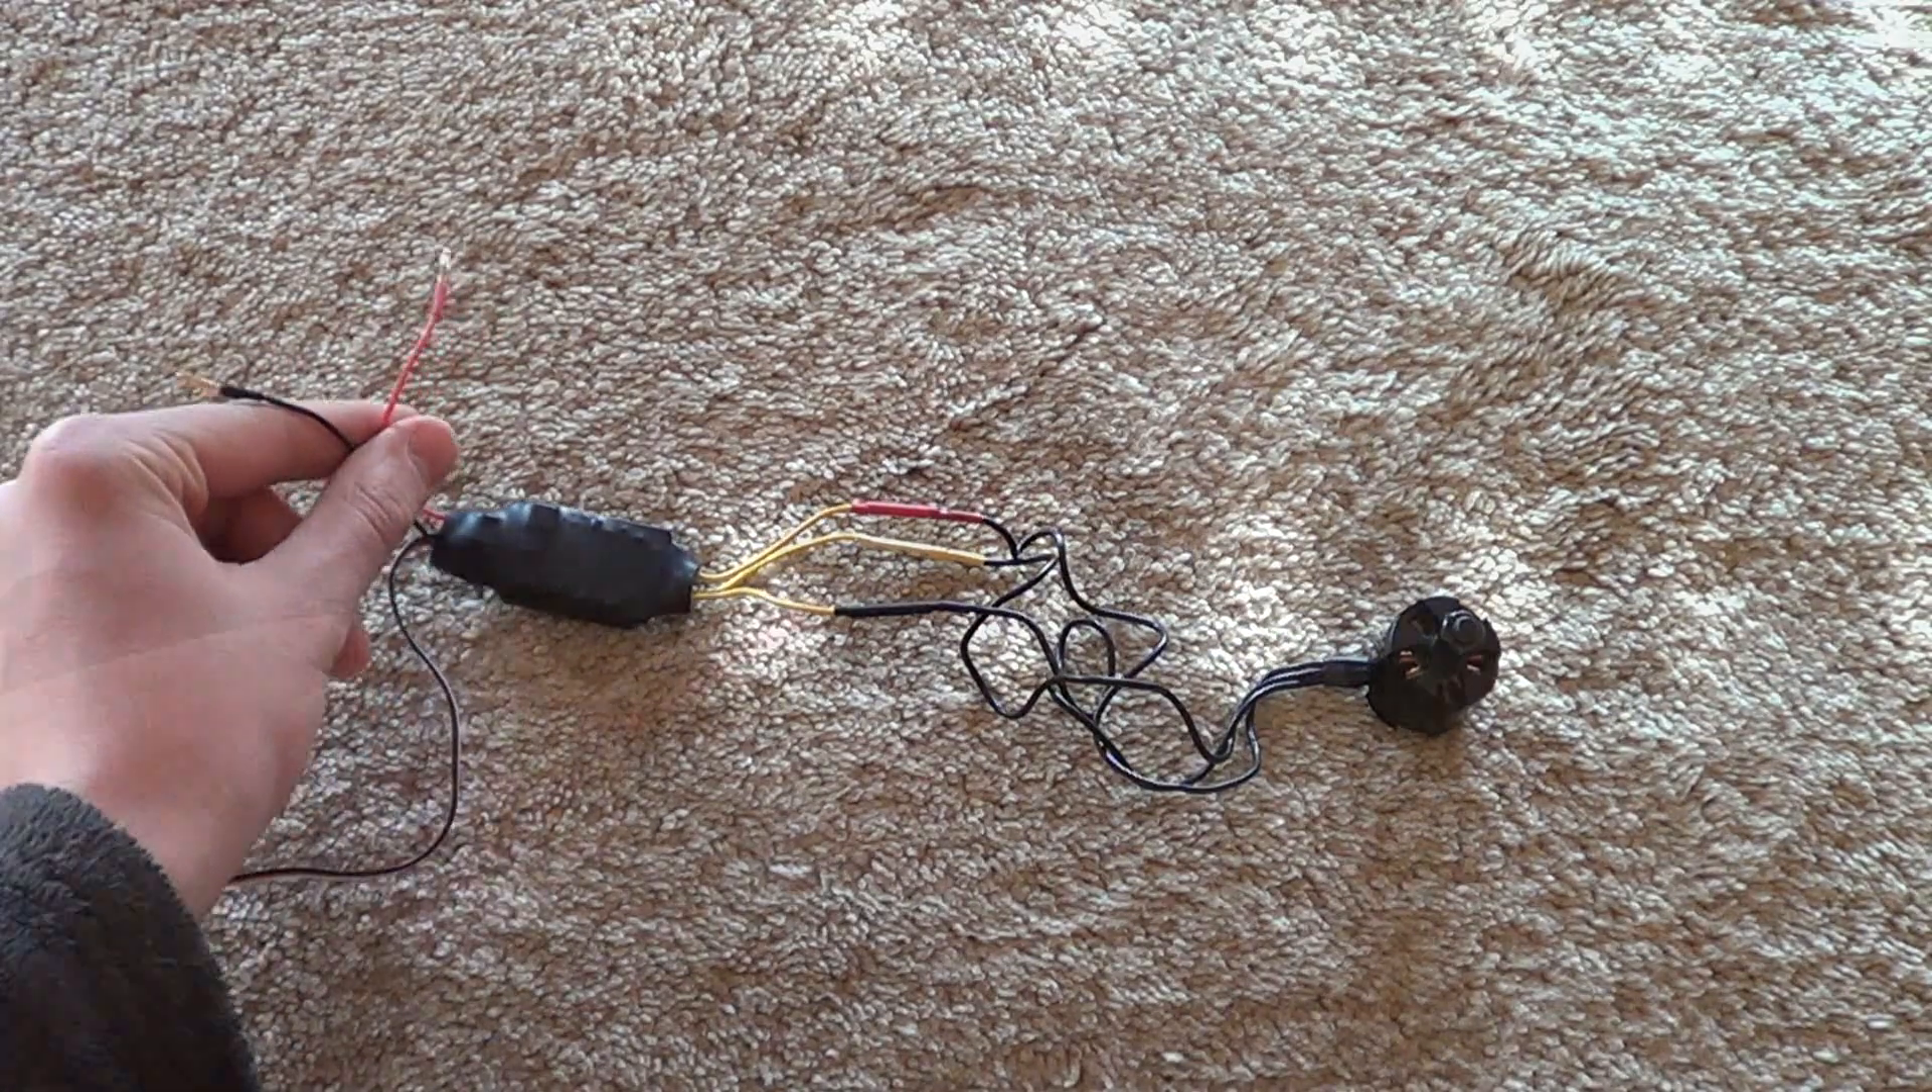Ora i tre cavi sono collegati correttamente, i due cavi di alimentazione dell'ESC non sono ancora collegati.